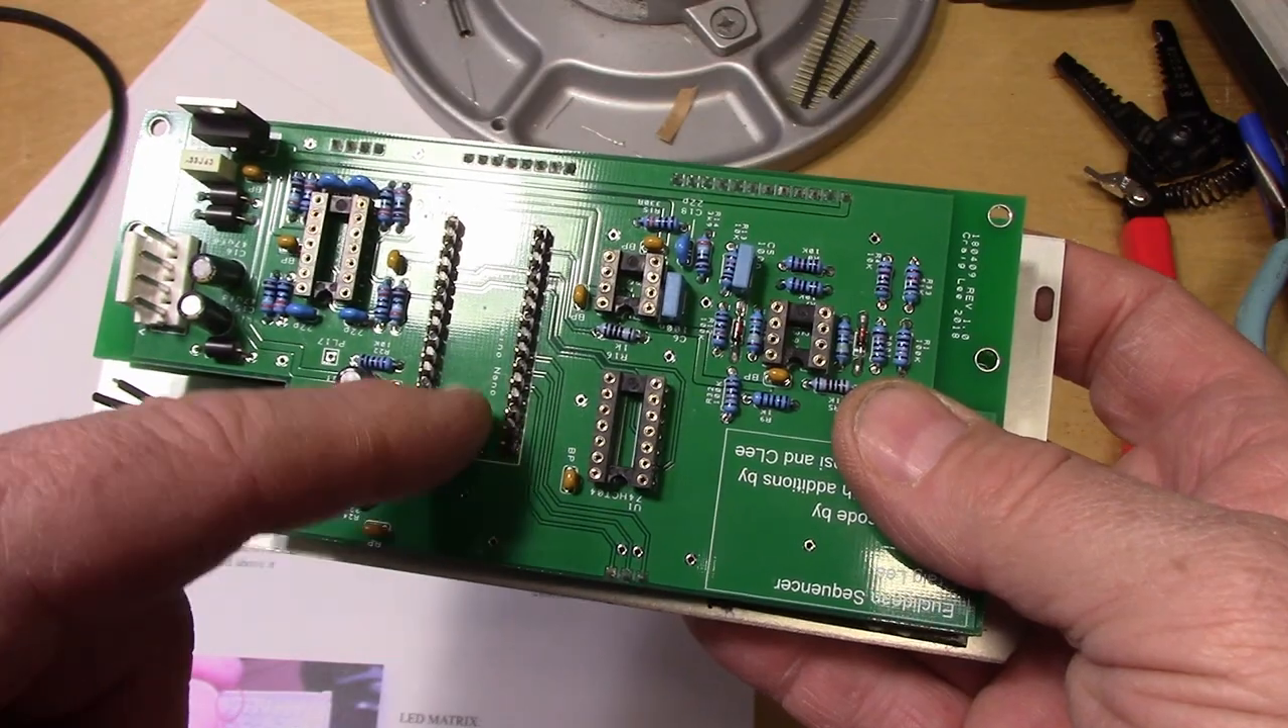Still quite a ways to go. We have to insert all of the ICs into the sockets.